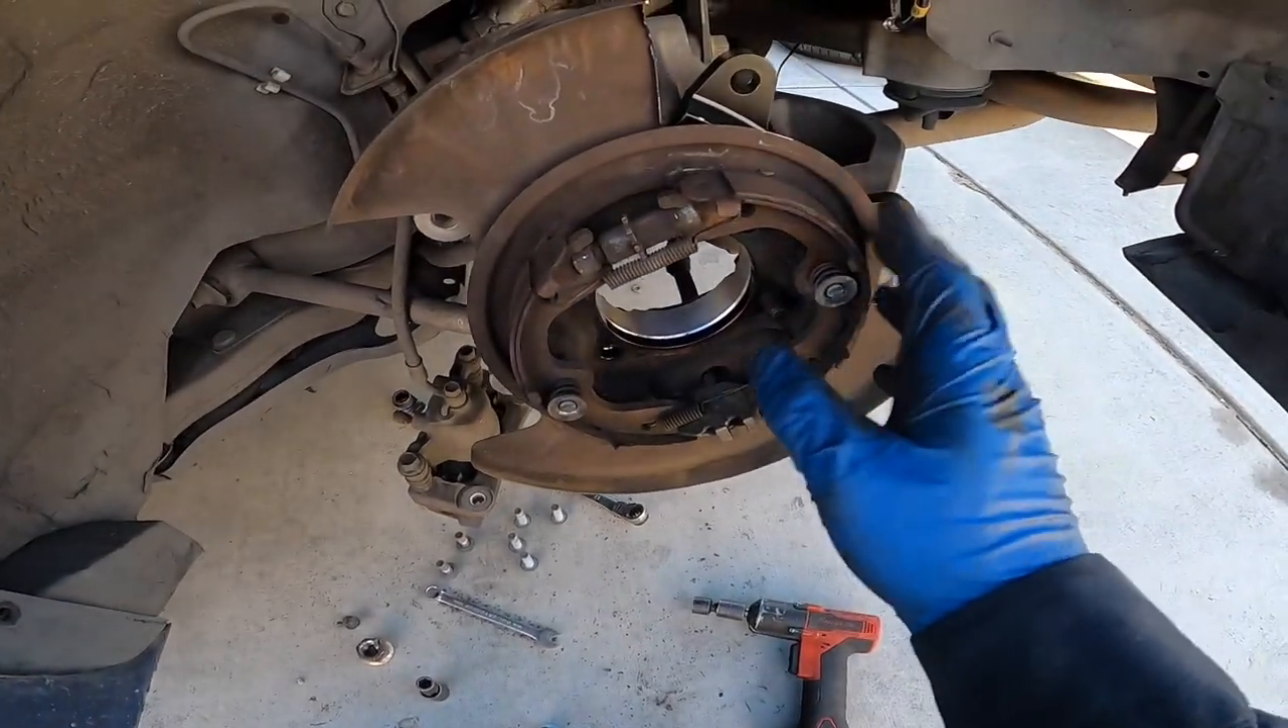So i got the brake shoes back on.